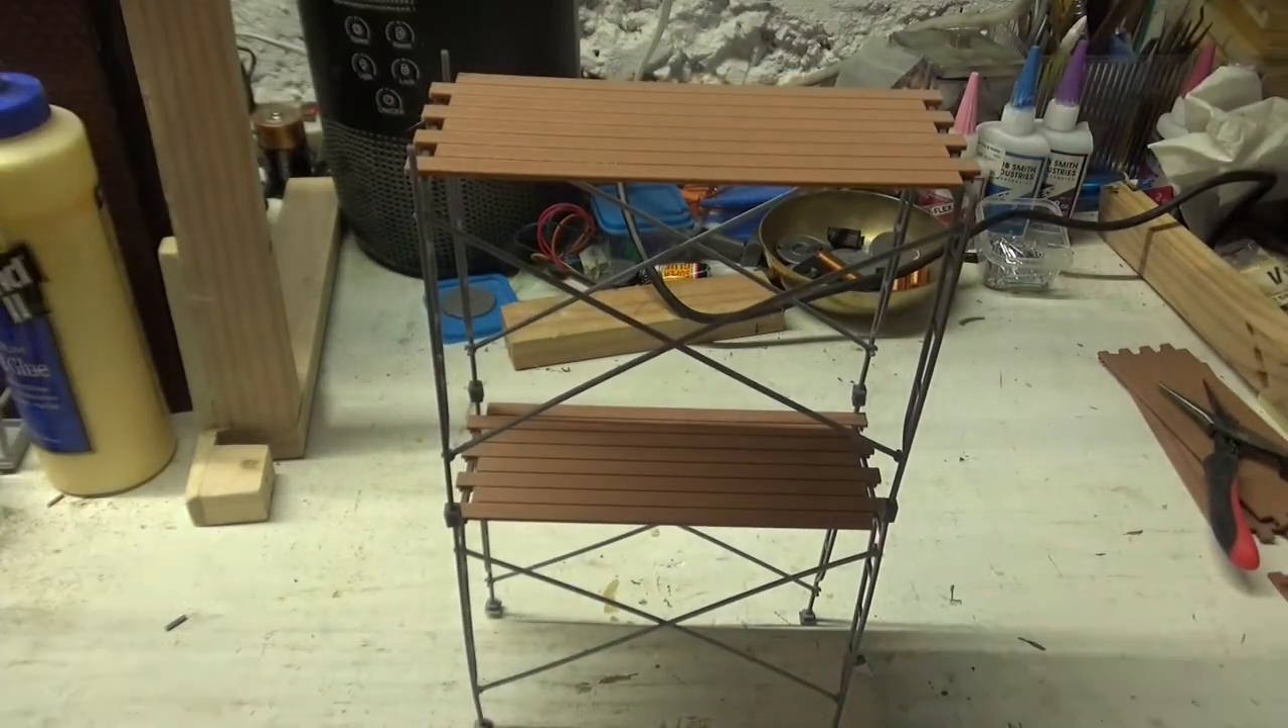So now we've got a second, a two -story, two -level piece of scaffolding.